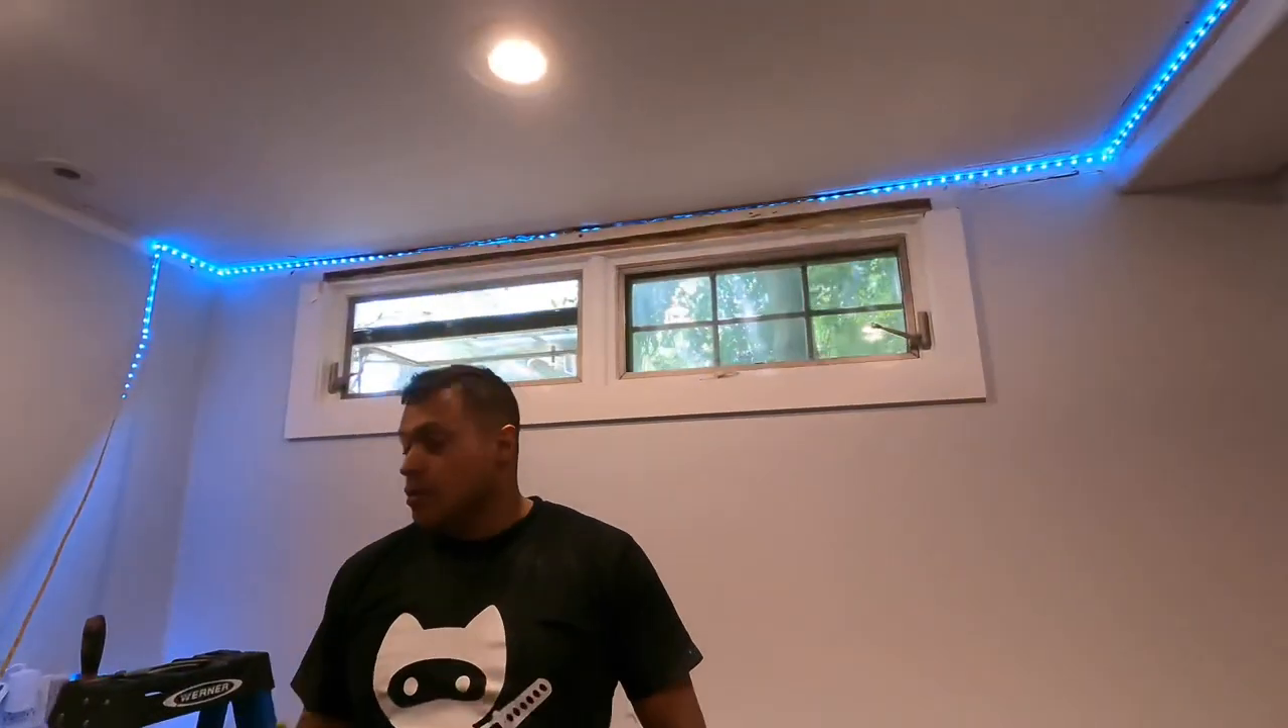So we've got our strip in place. Now I think the best thing we can do is, Steve, let's kill the lights in here and let's take a look at this stuff.